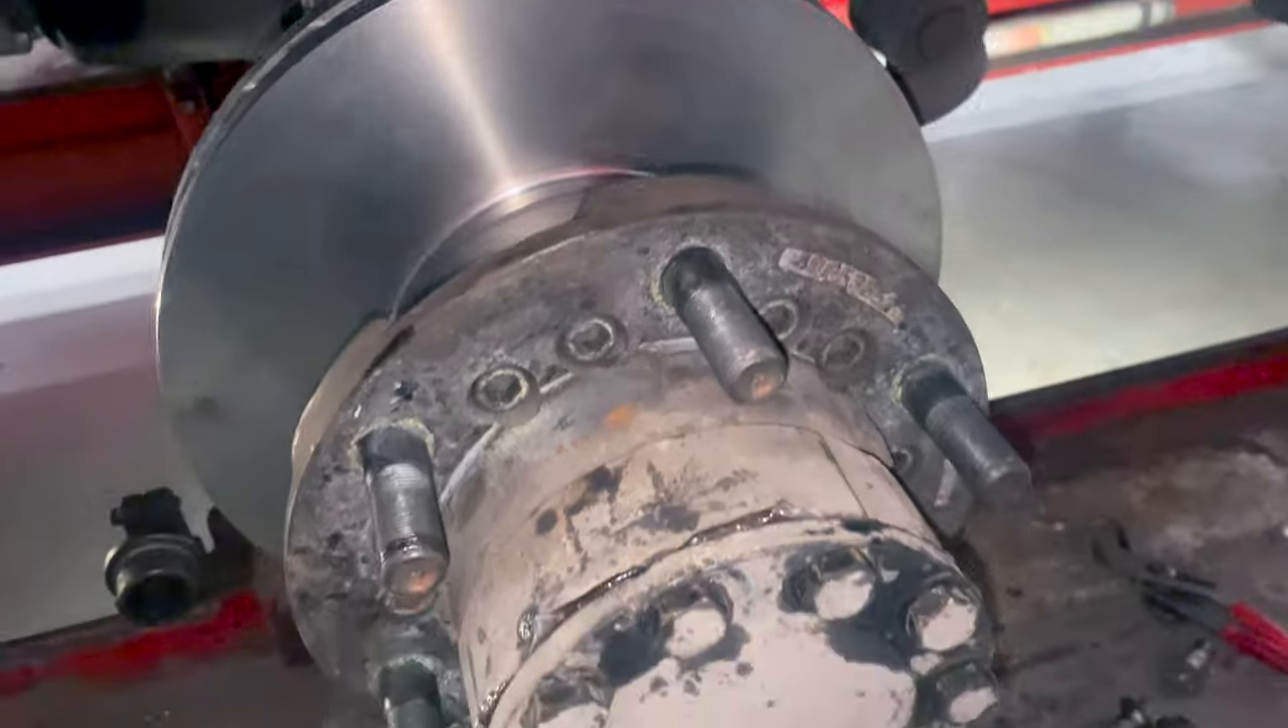That's the disc all on.